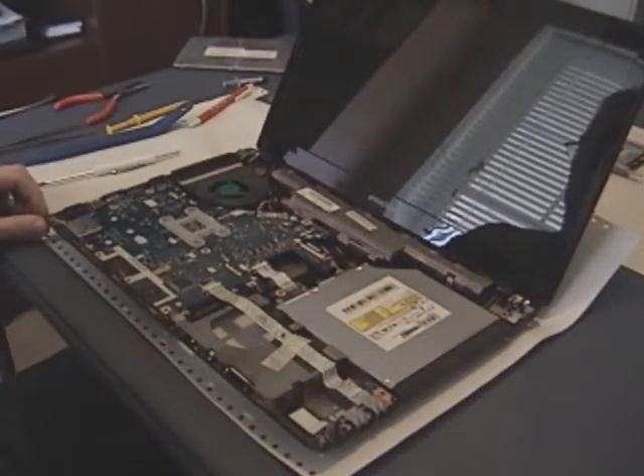So you can see now we've got access to the motherboard.